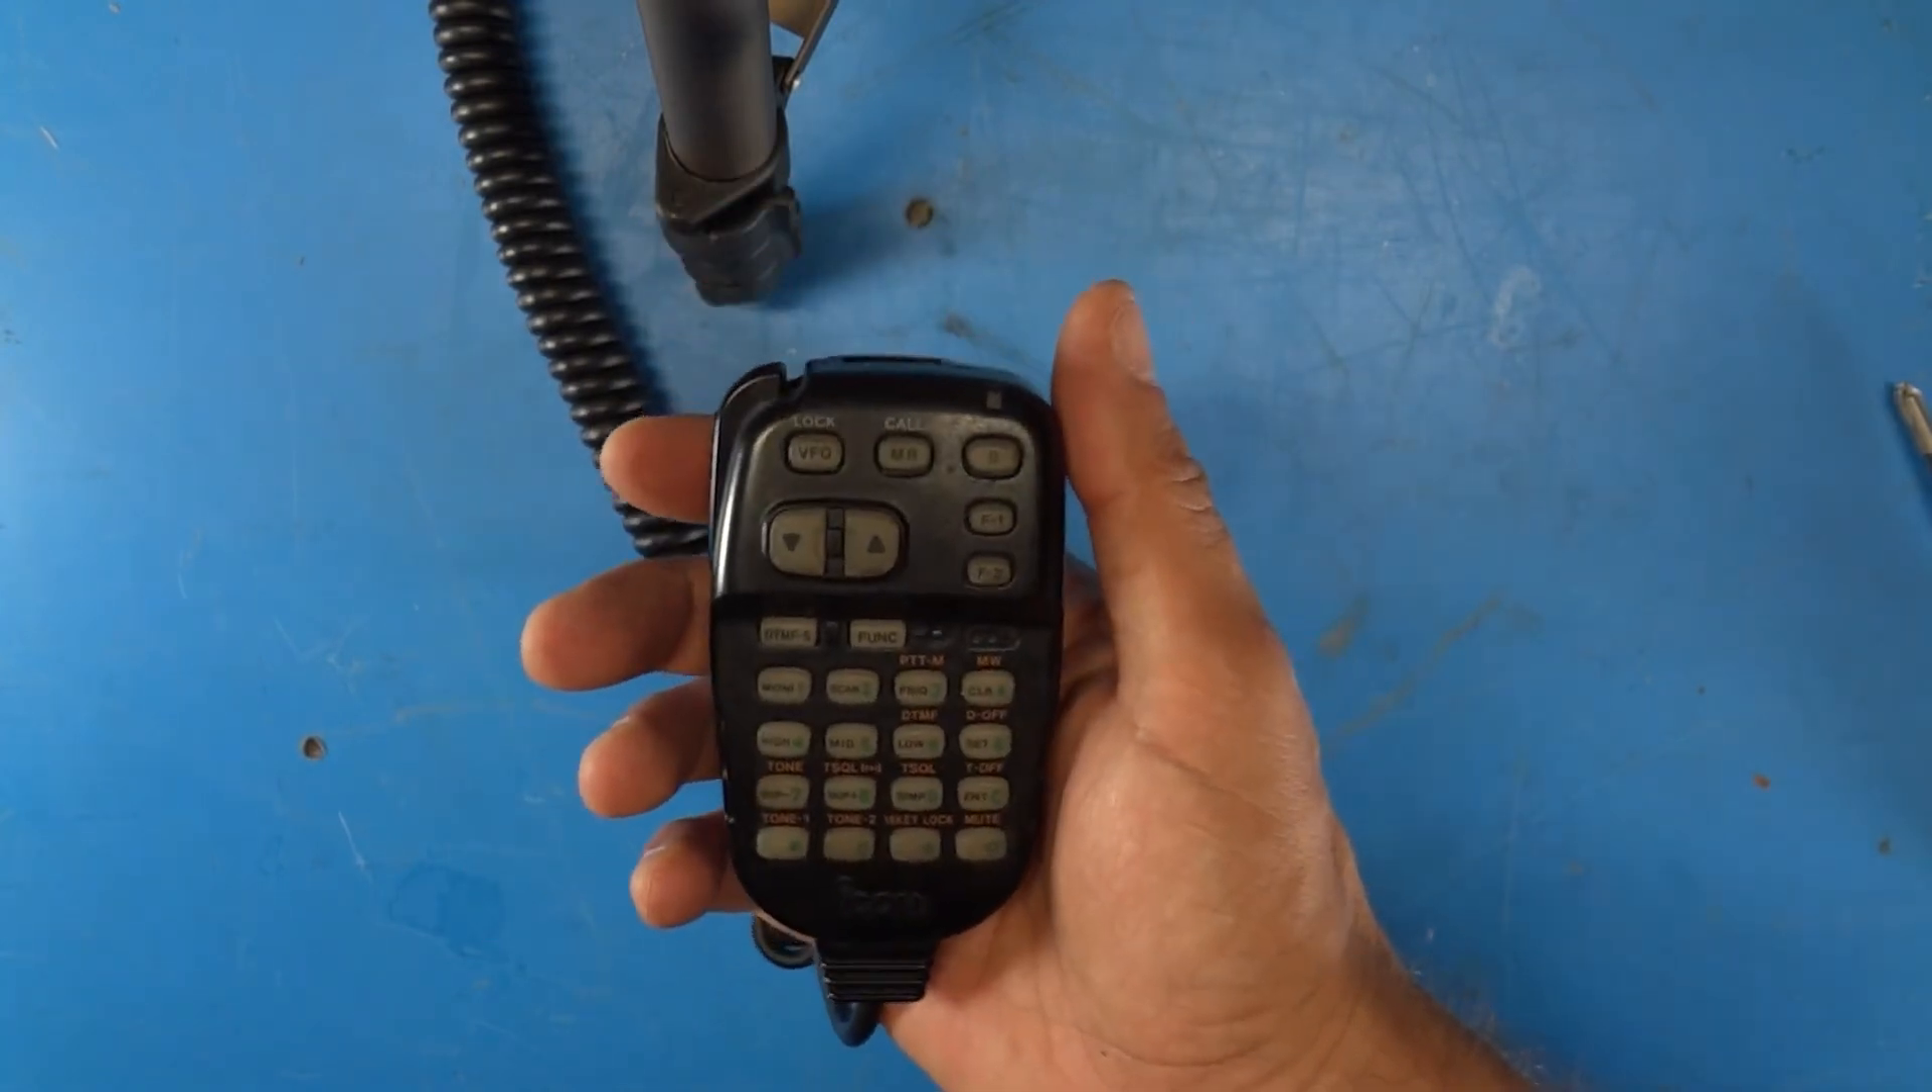So the microphone is now reassembled.